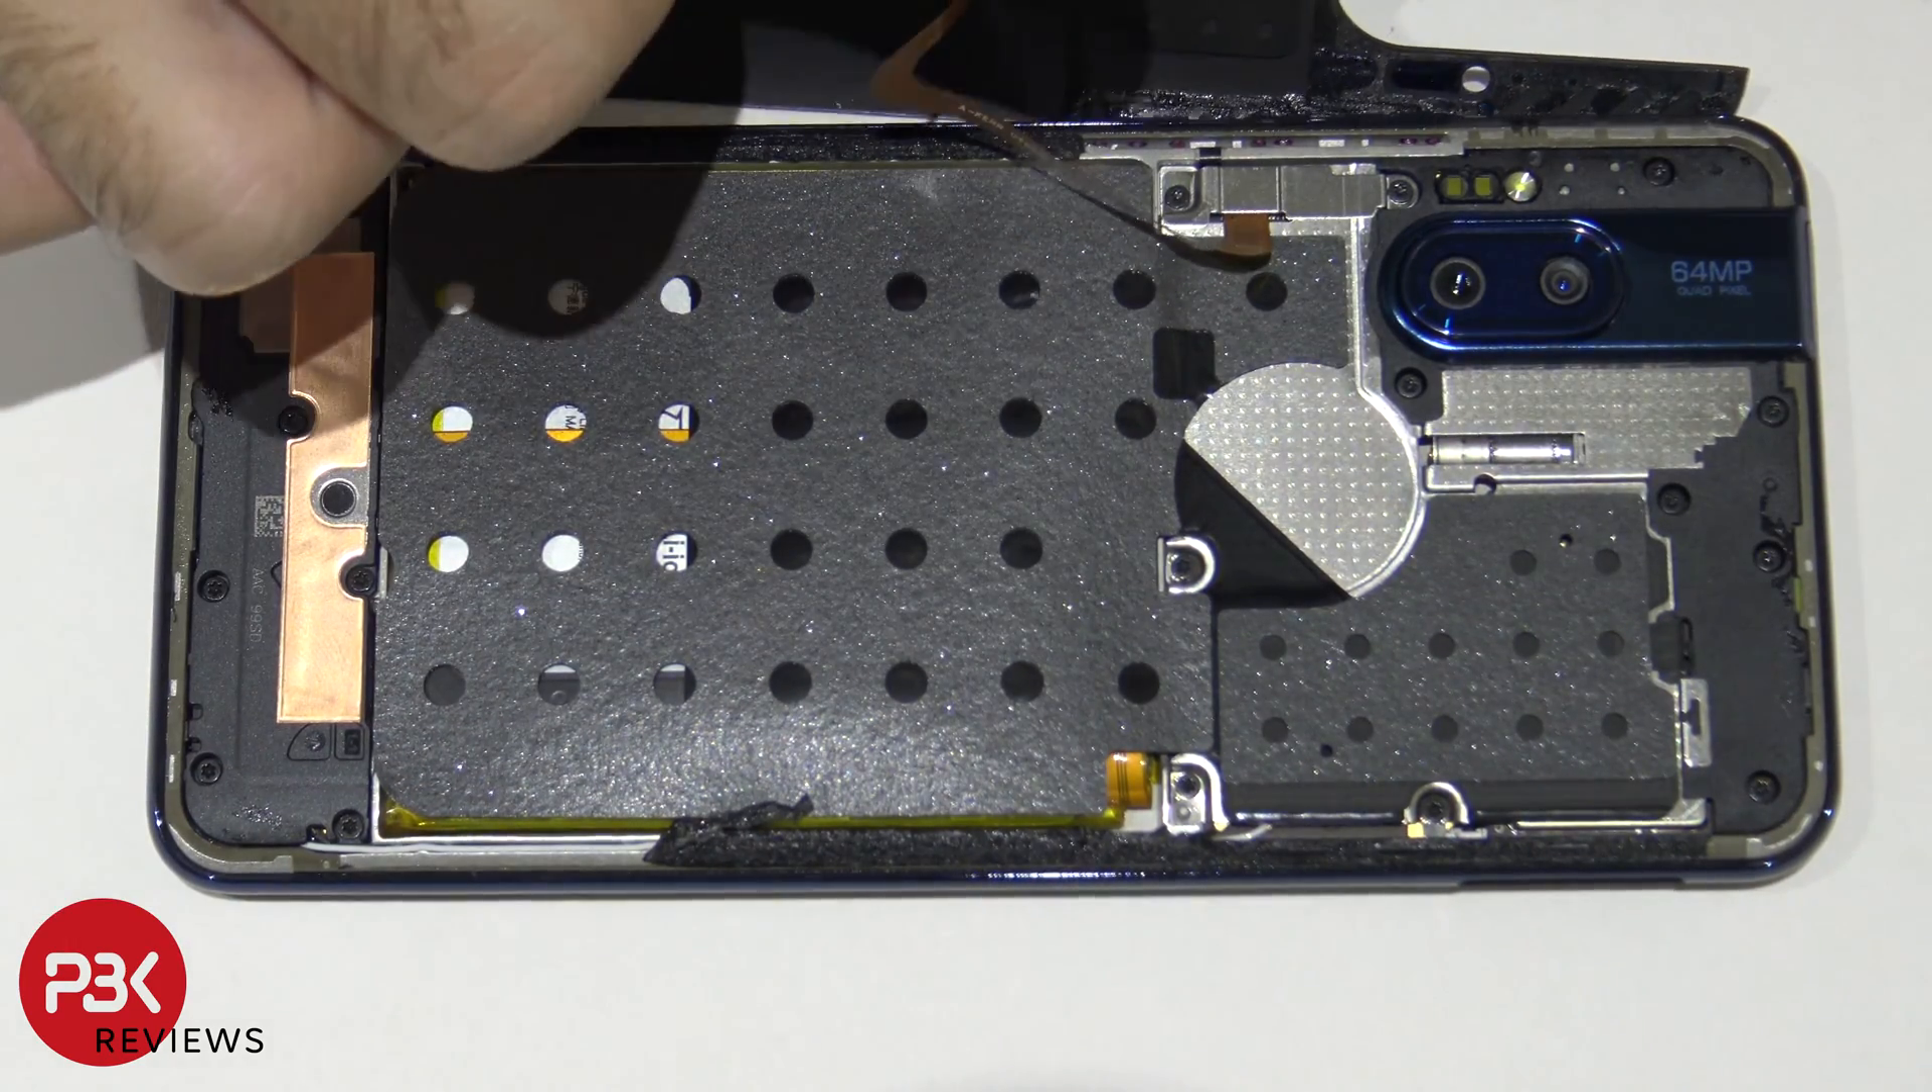Be careful you still have a cable for your fingerprint reader attached.